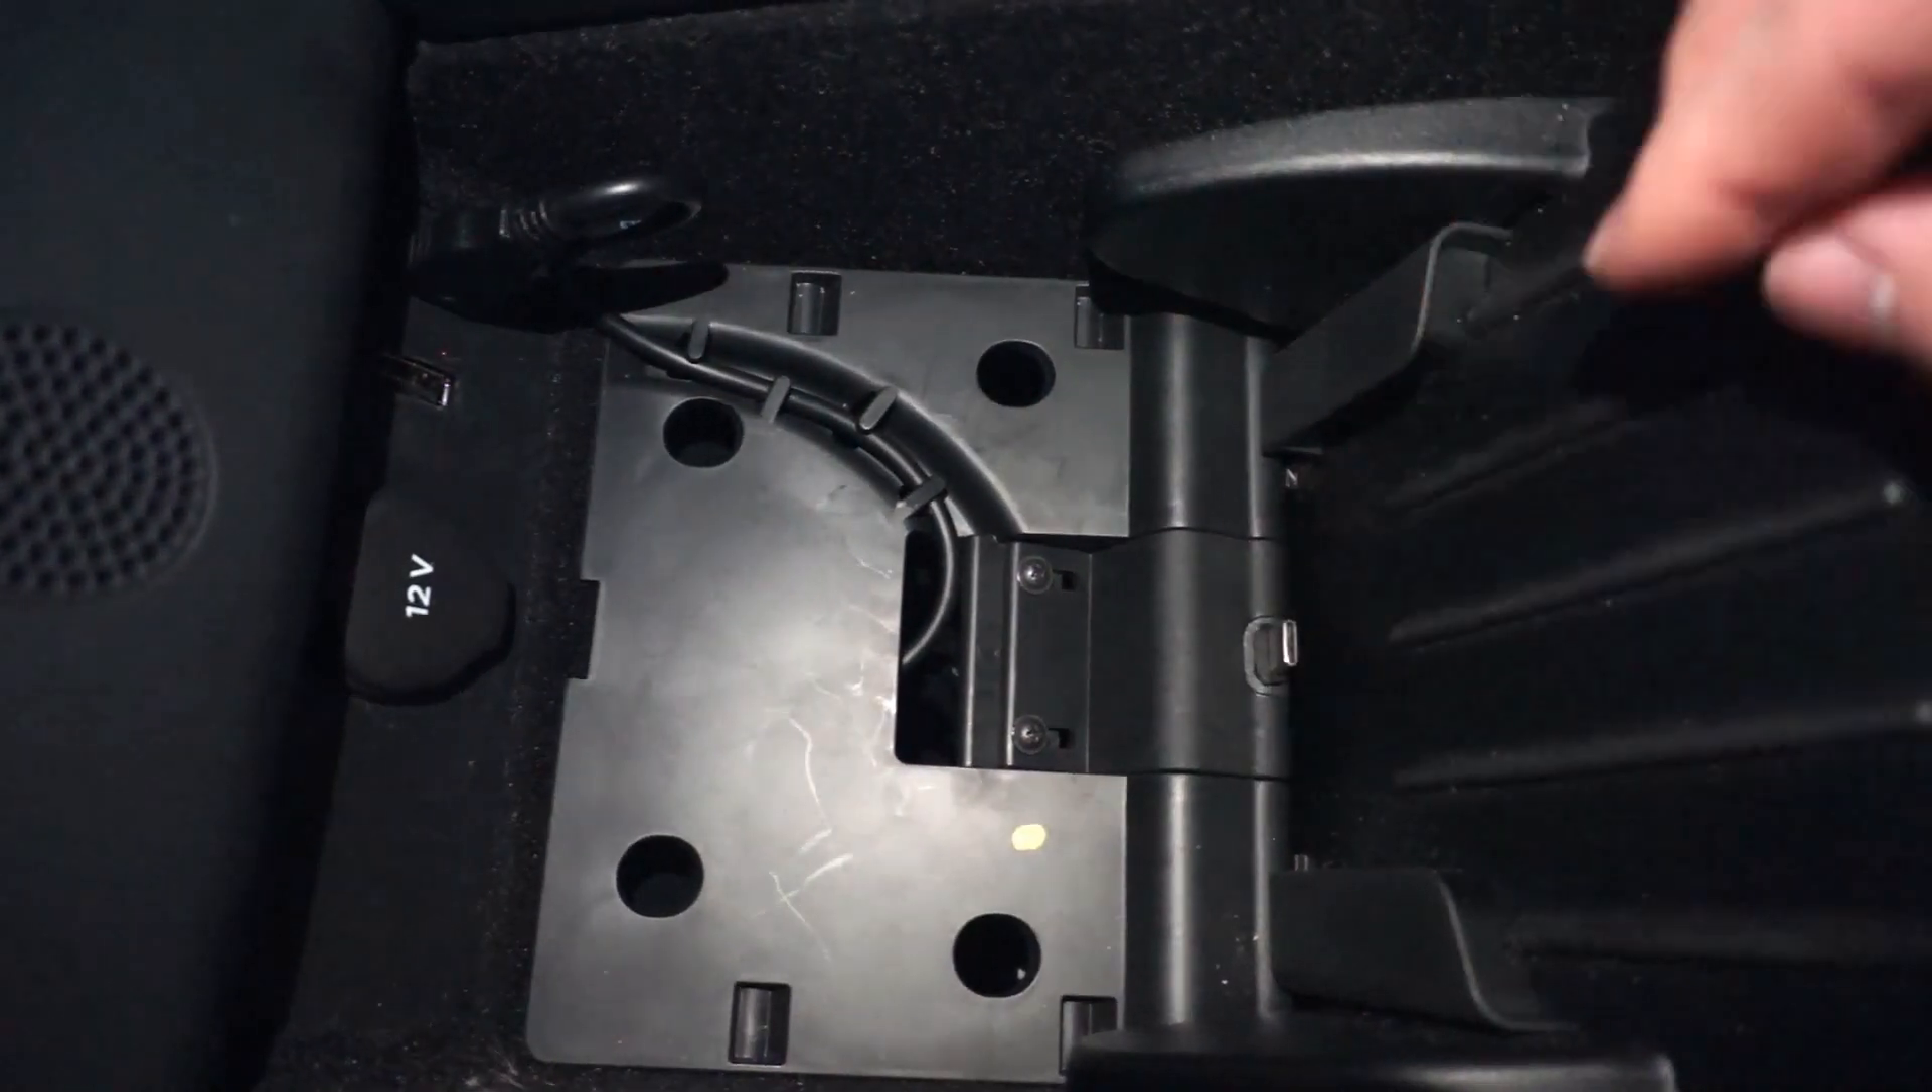Okay, so I've got the USB cable underneath those little tabs.